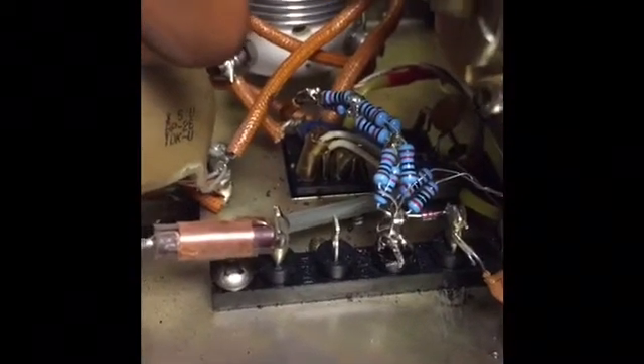Here's the repair and look at all those resistors basically I built the bank of resistors to get my 10k at about two watts.